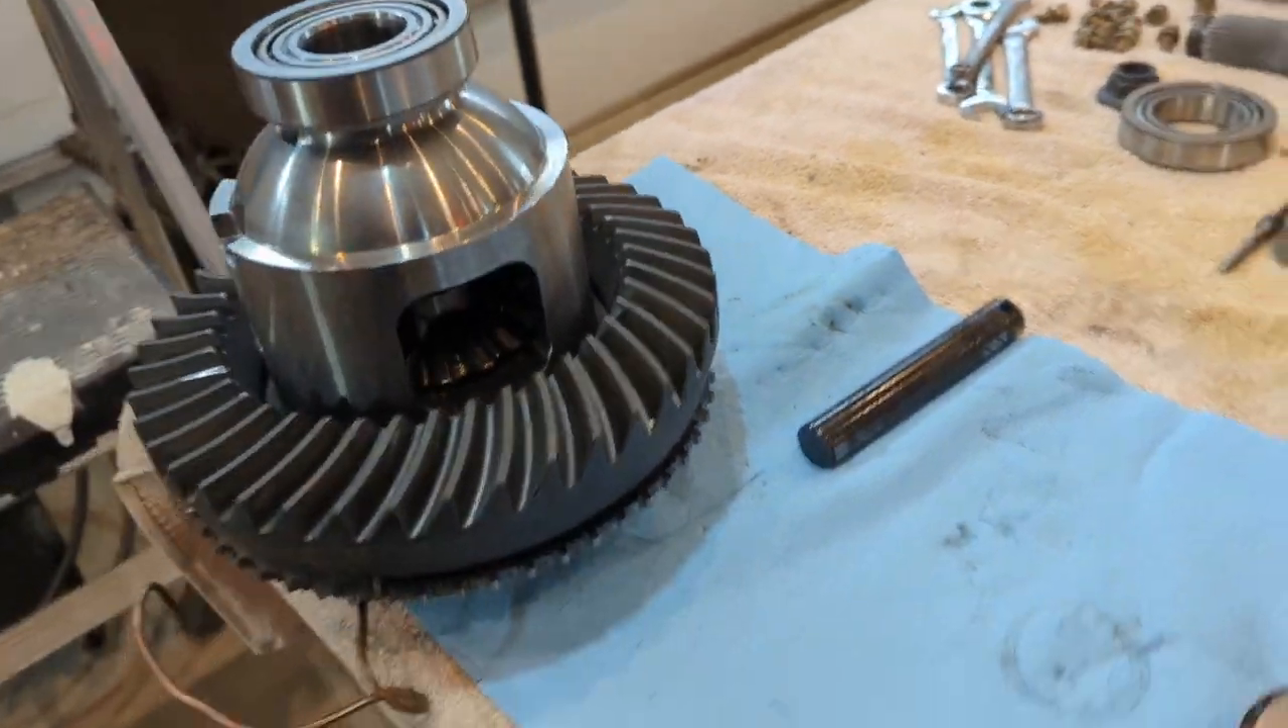We already have the ring gear put on the locker.